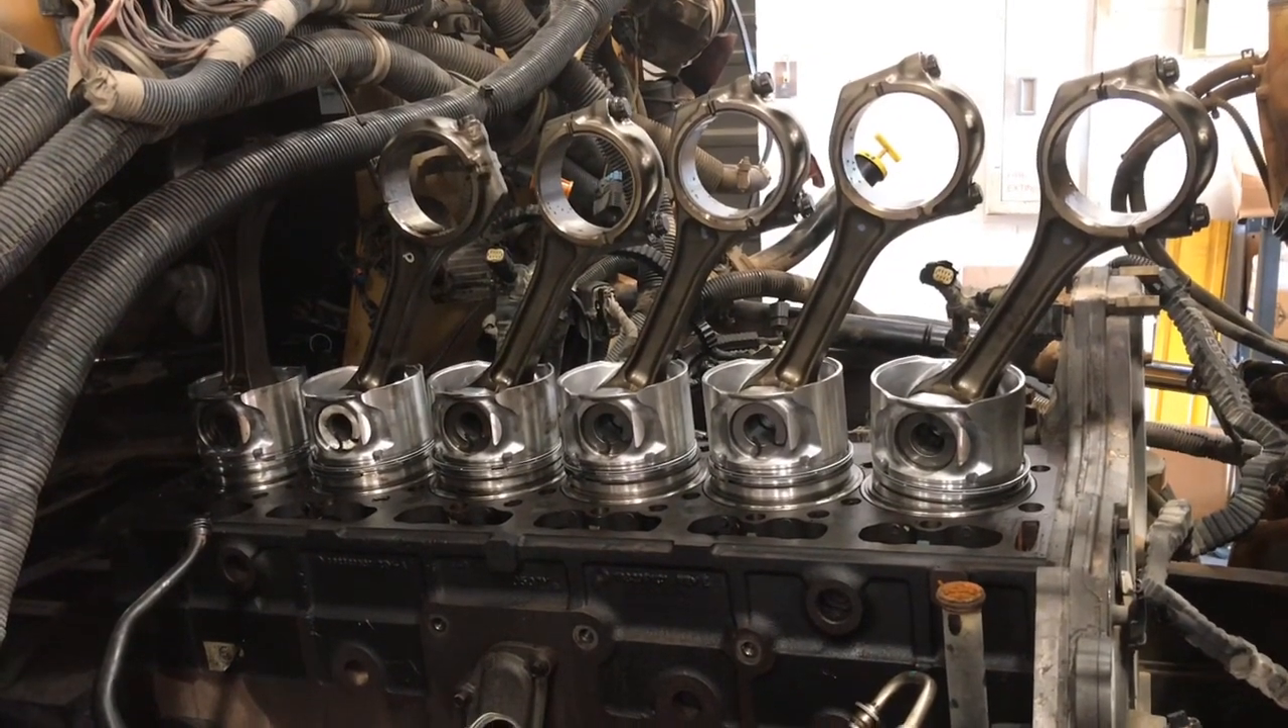All six pistons on their corresponding connecting rods, they're in the locations where they're supposed to be.